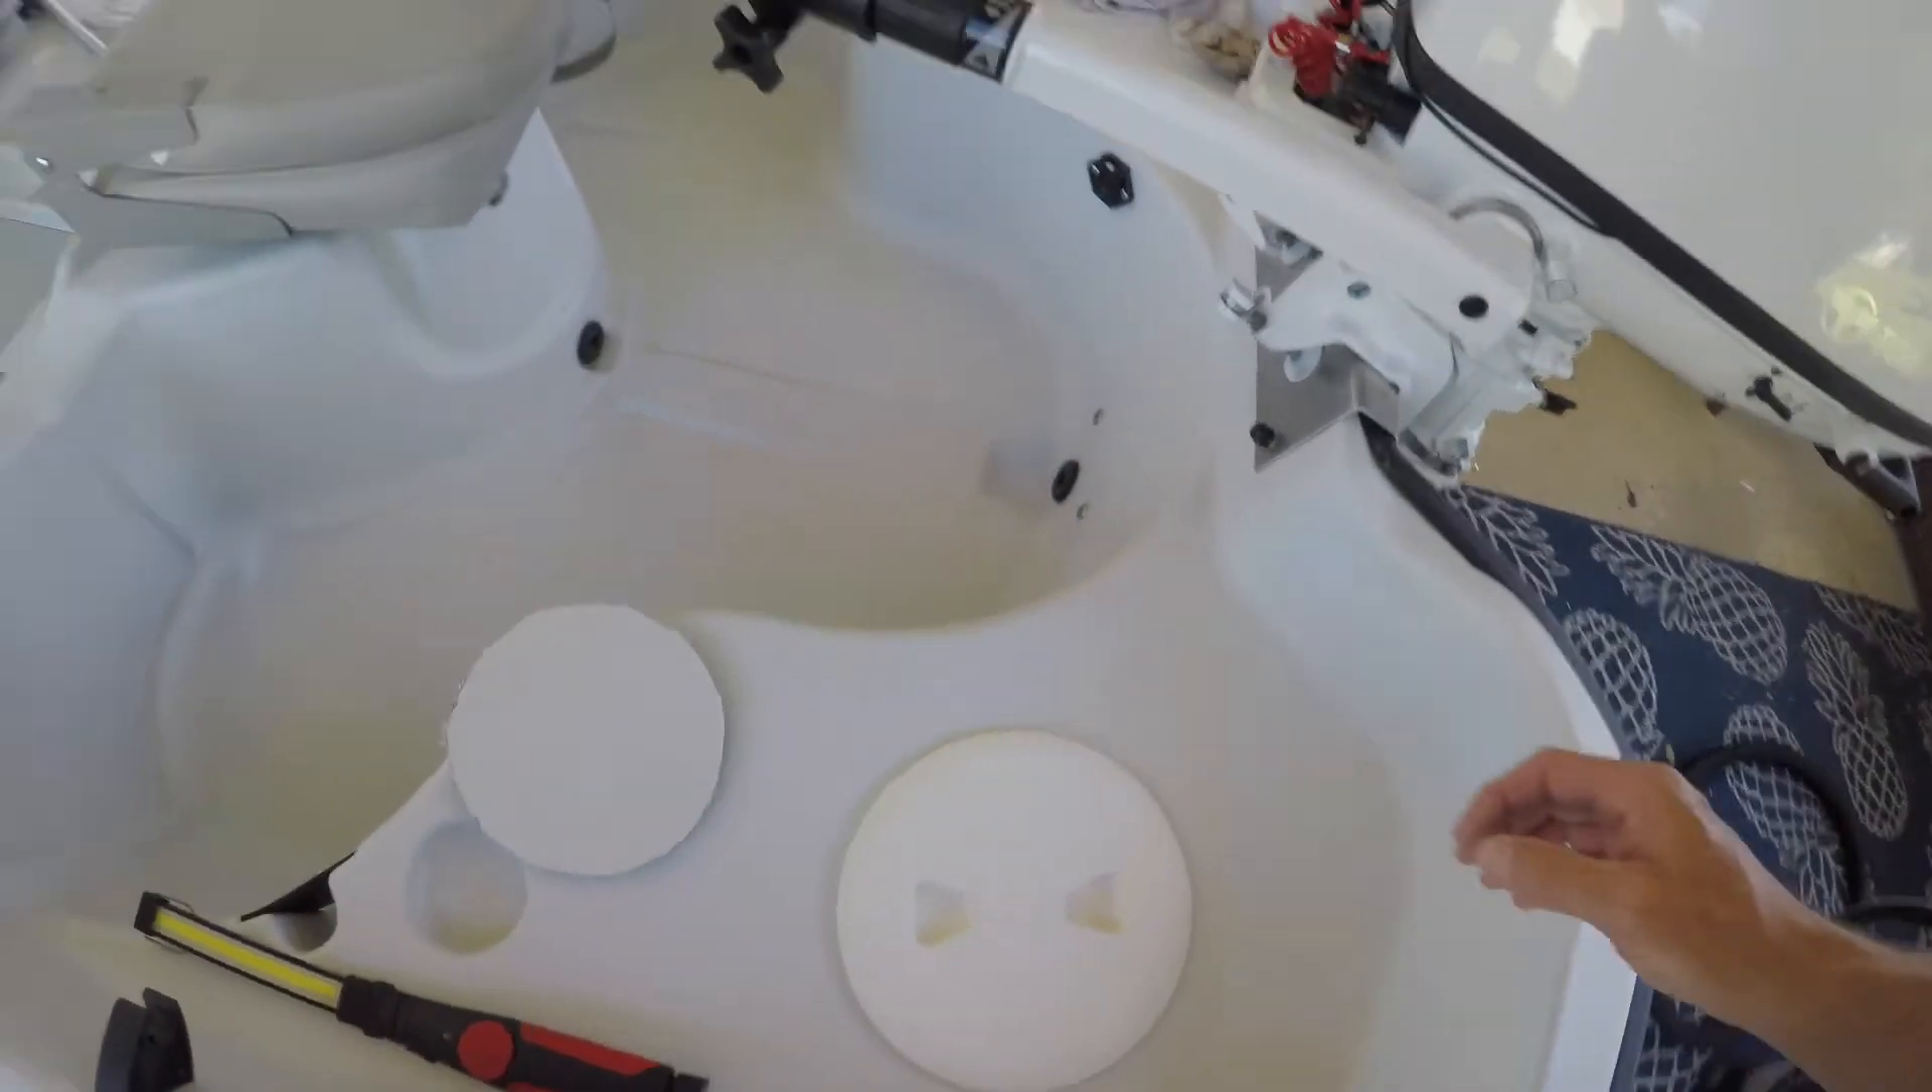So as you can see, I've already put an access panel in.